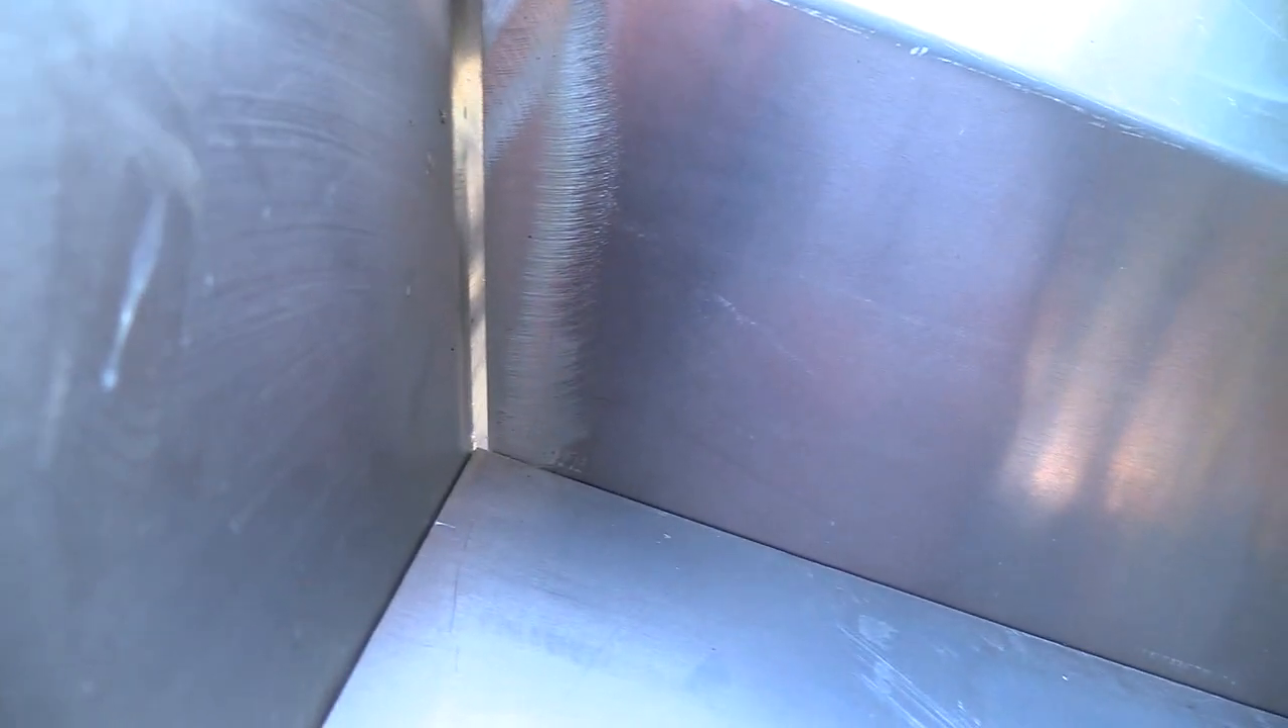It's close to quarter inch gap right in here.